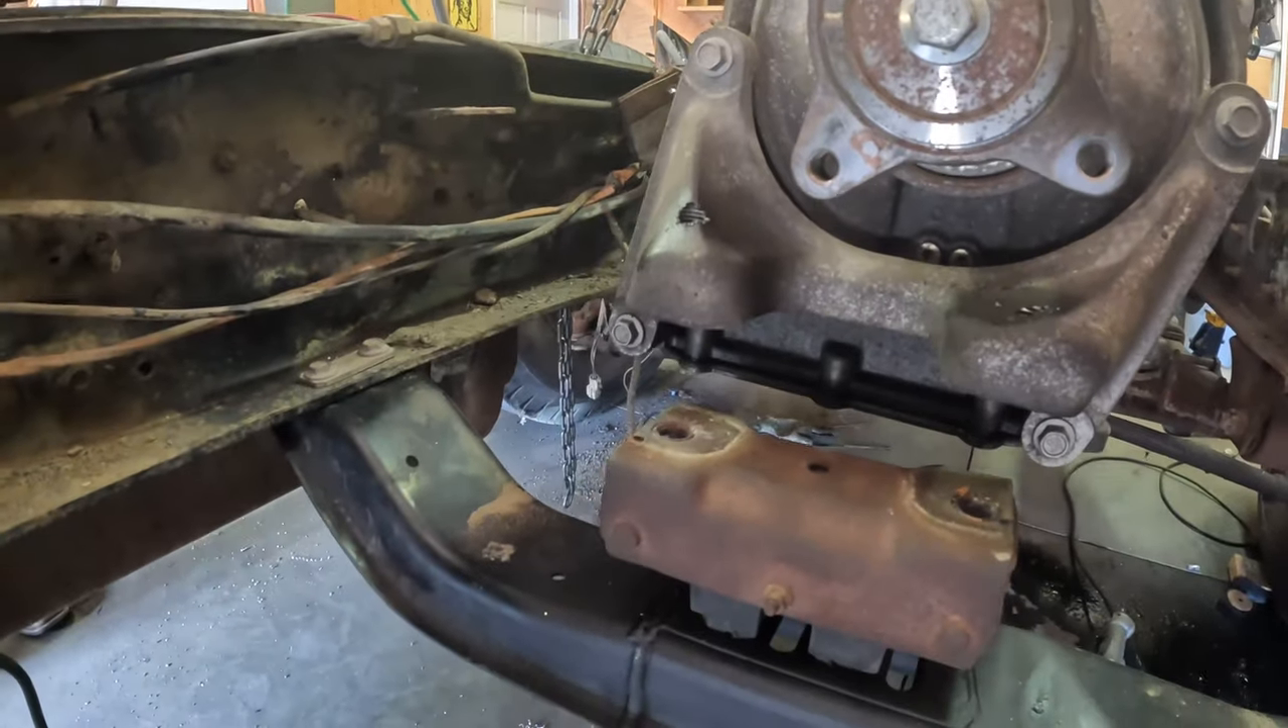There's a little bit of space between where the transmission needs to be and where the mount is right here.